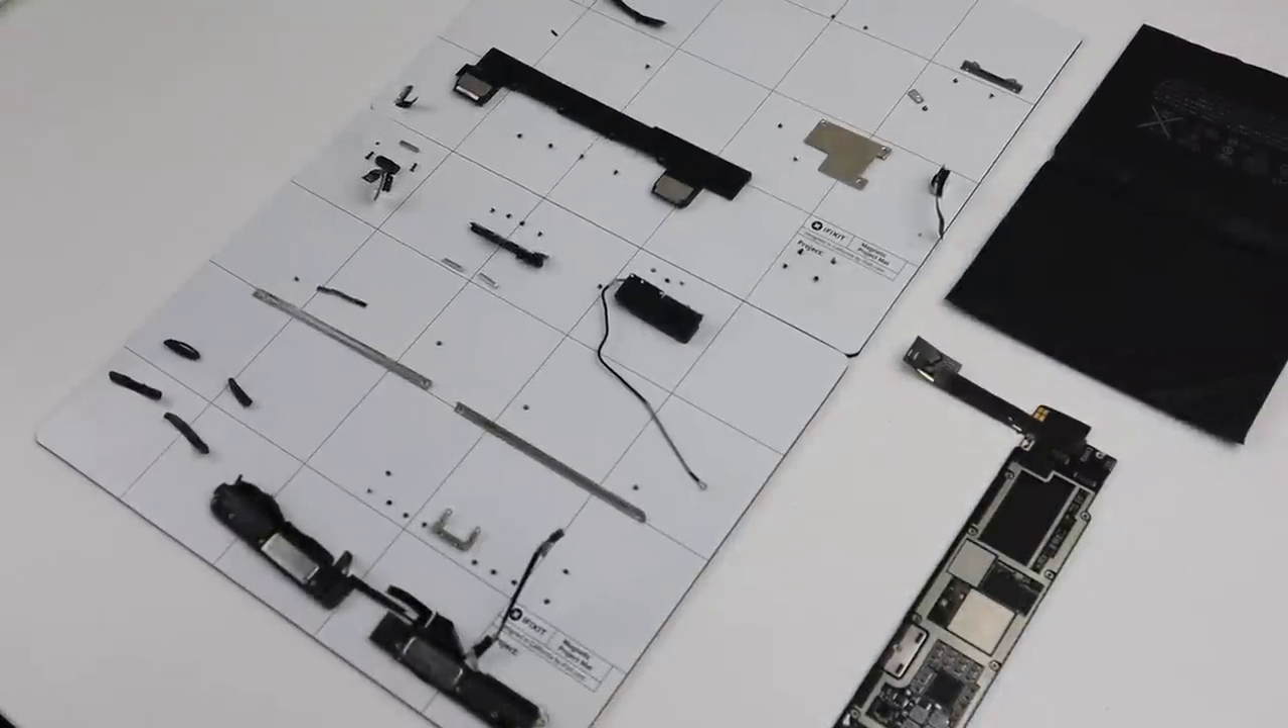With that, our iPad is finally fully disassembled.